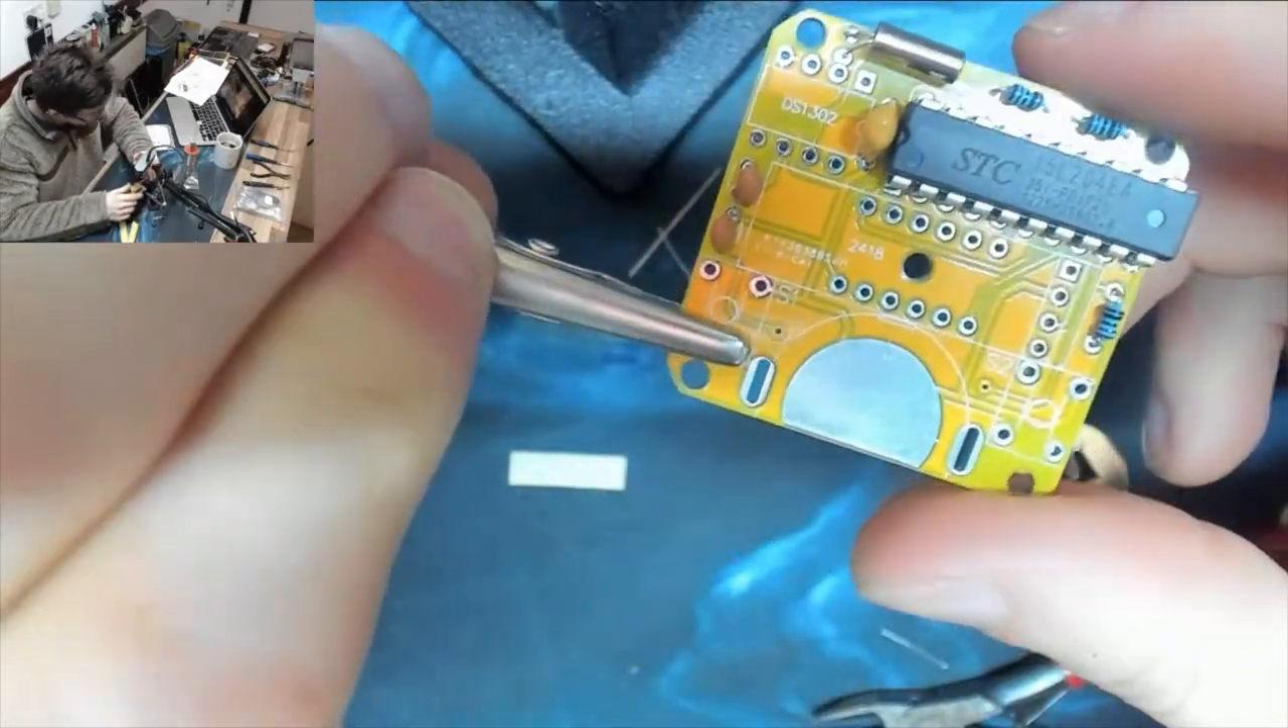There's our first micro on the board.